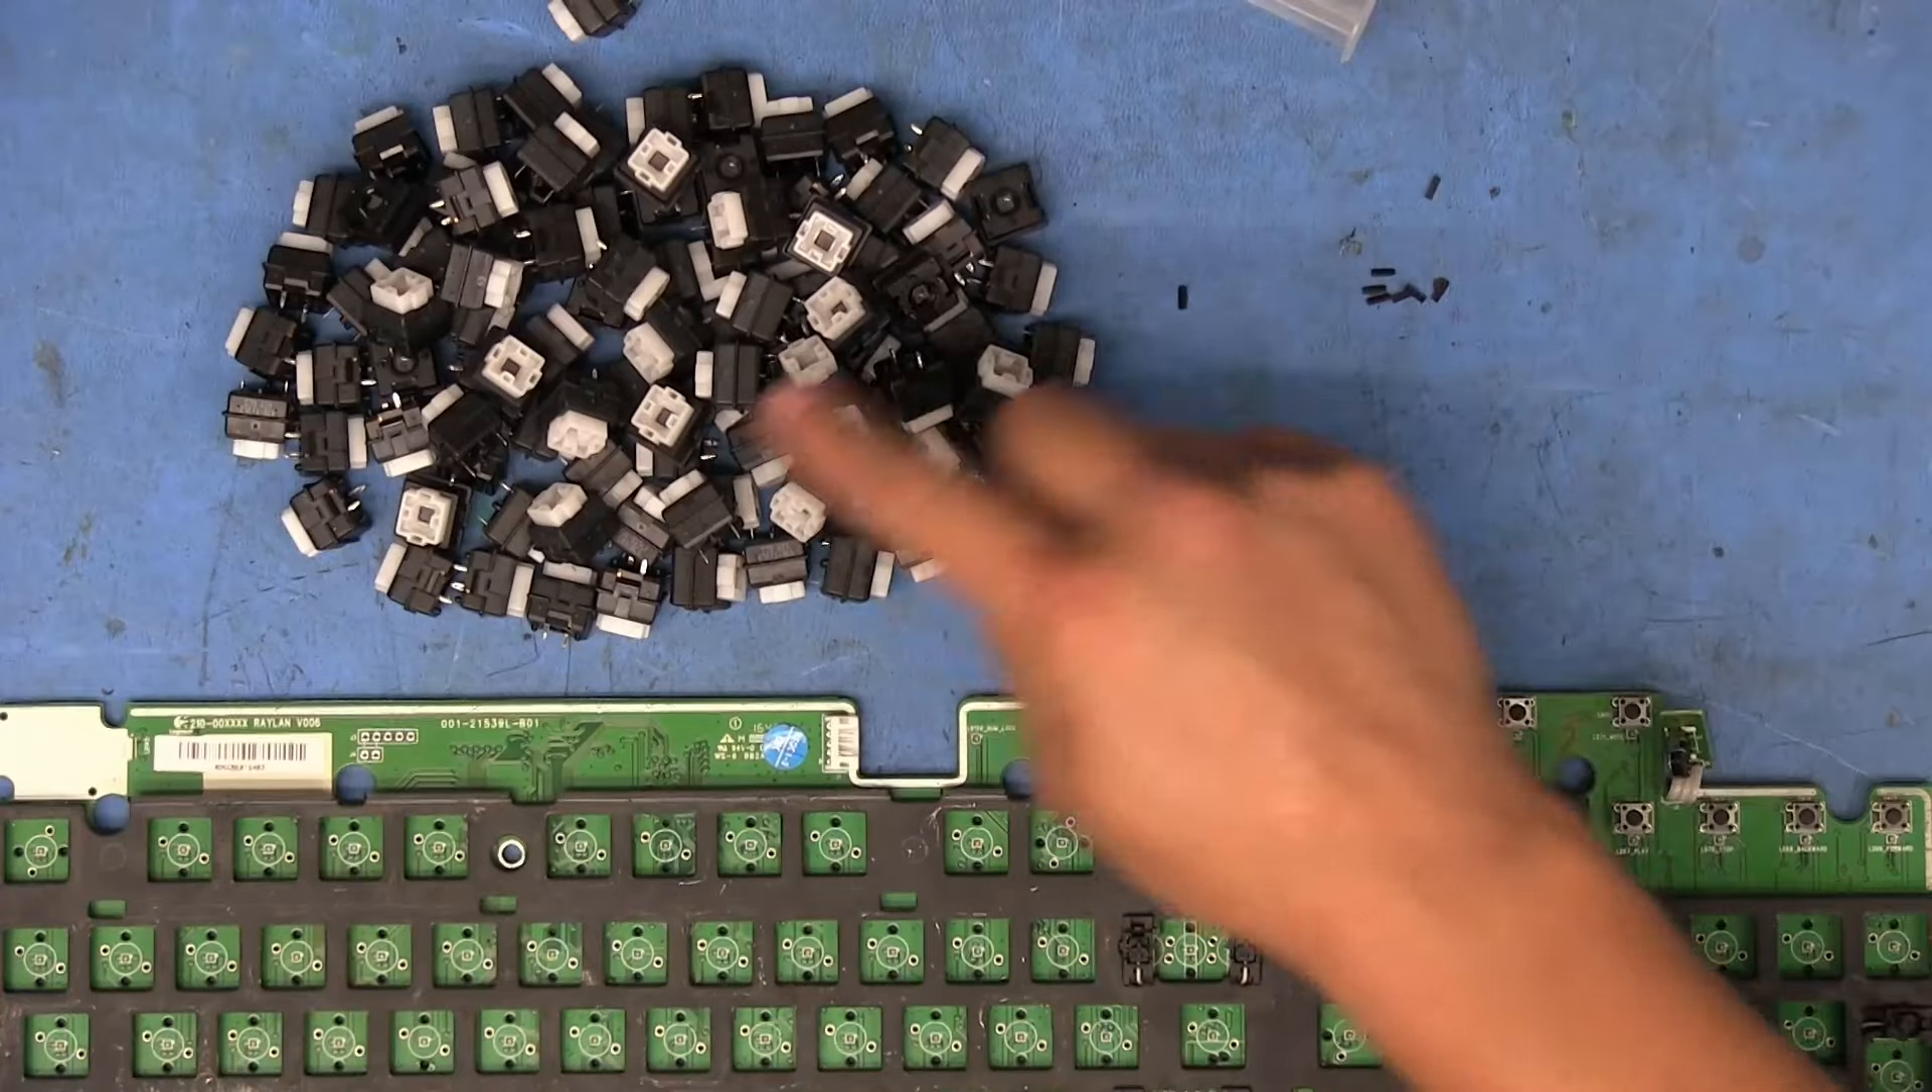I've got all of the switches removed from the board.